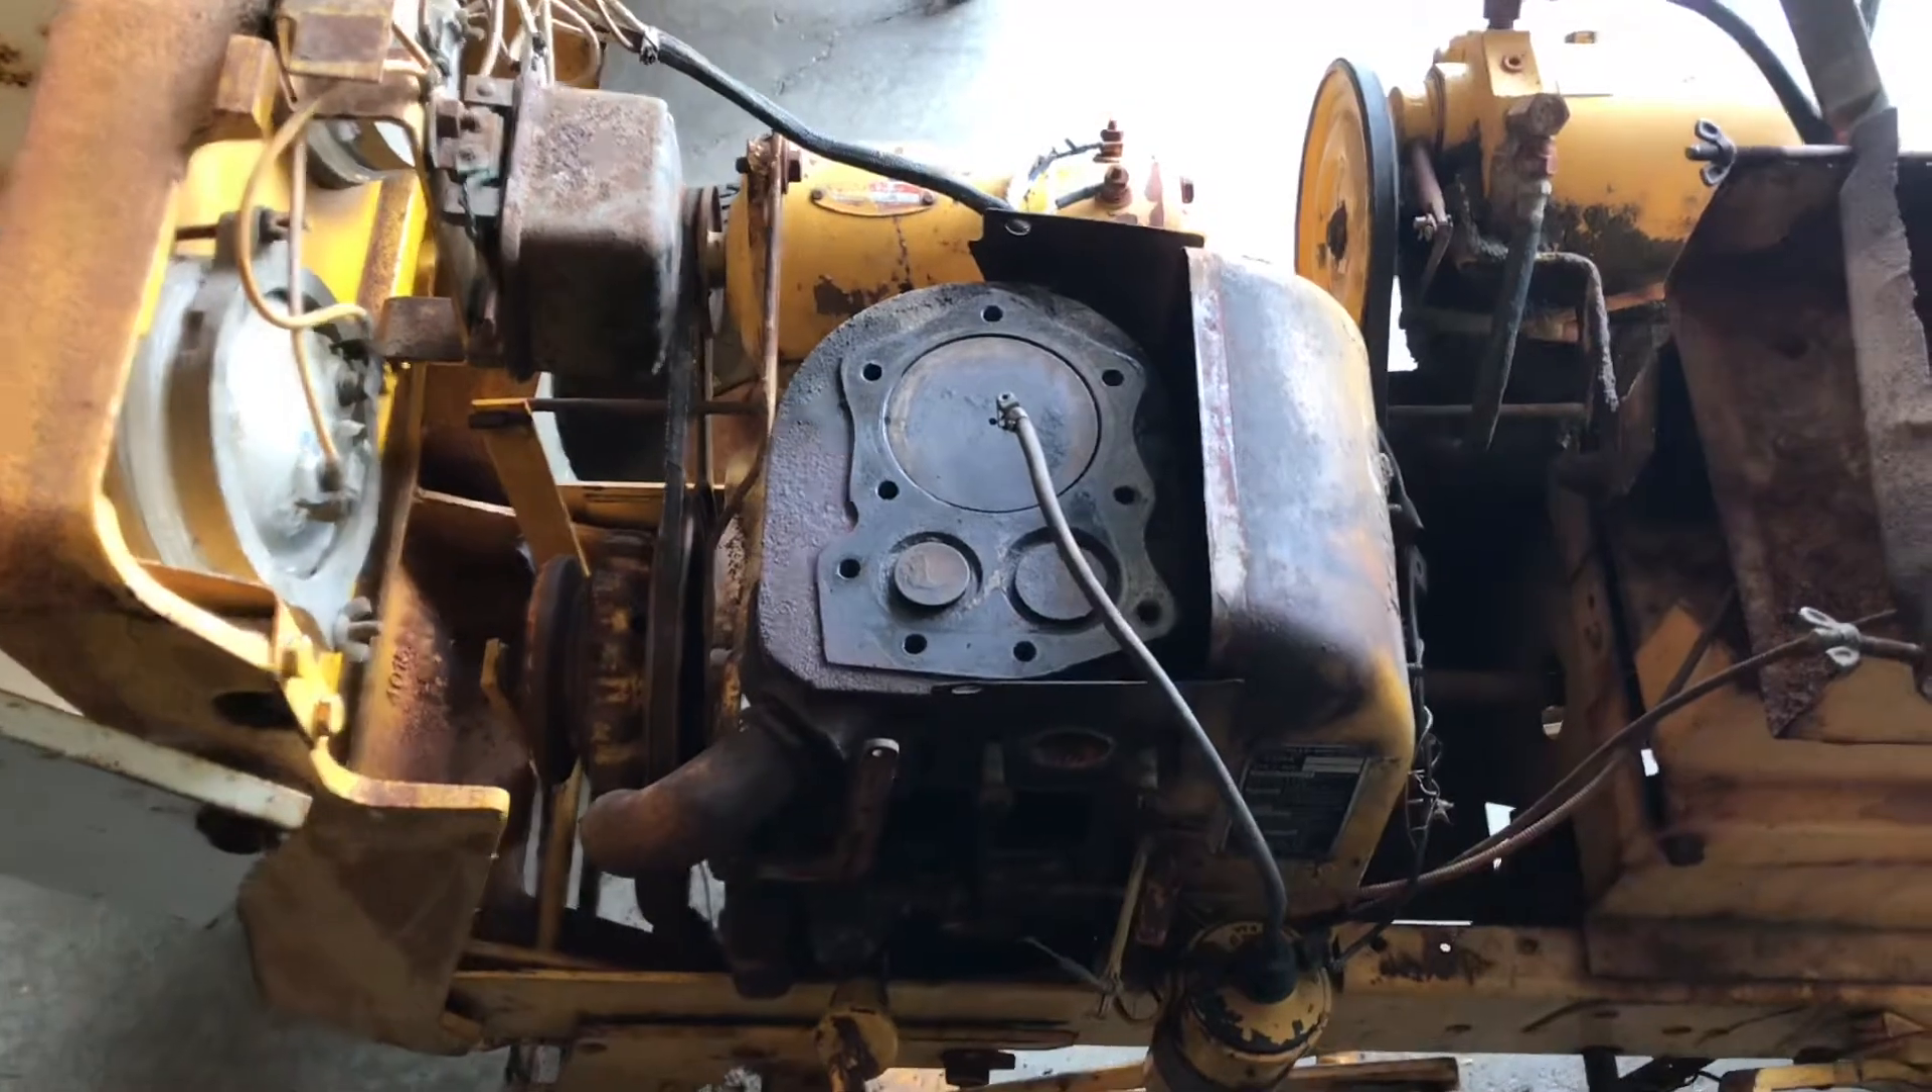So the cylinder head is off.